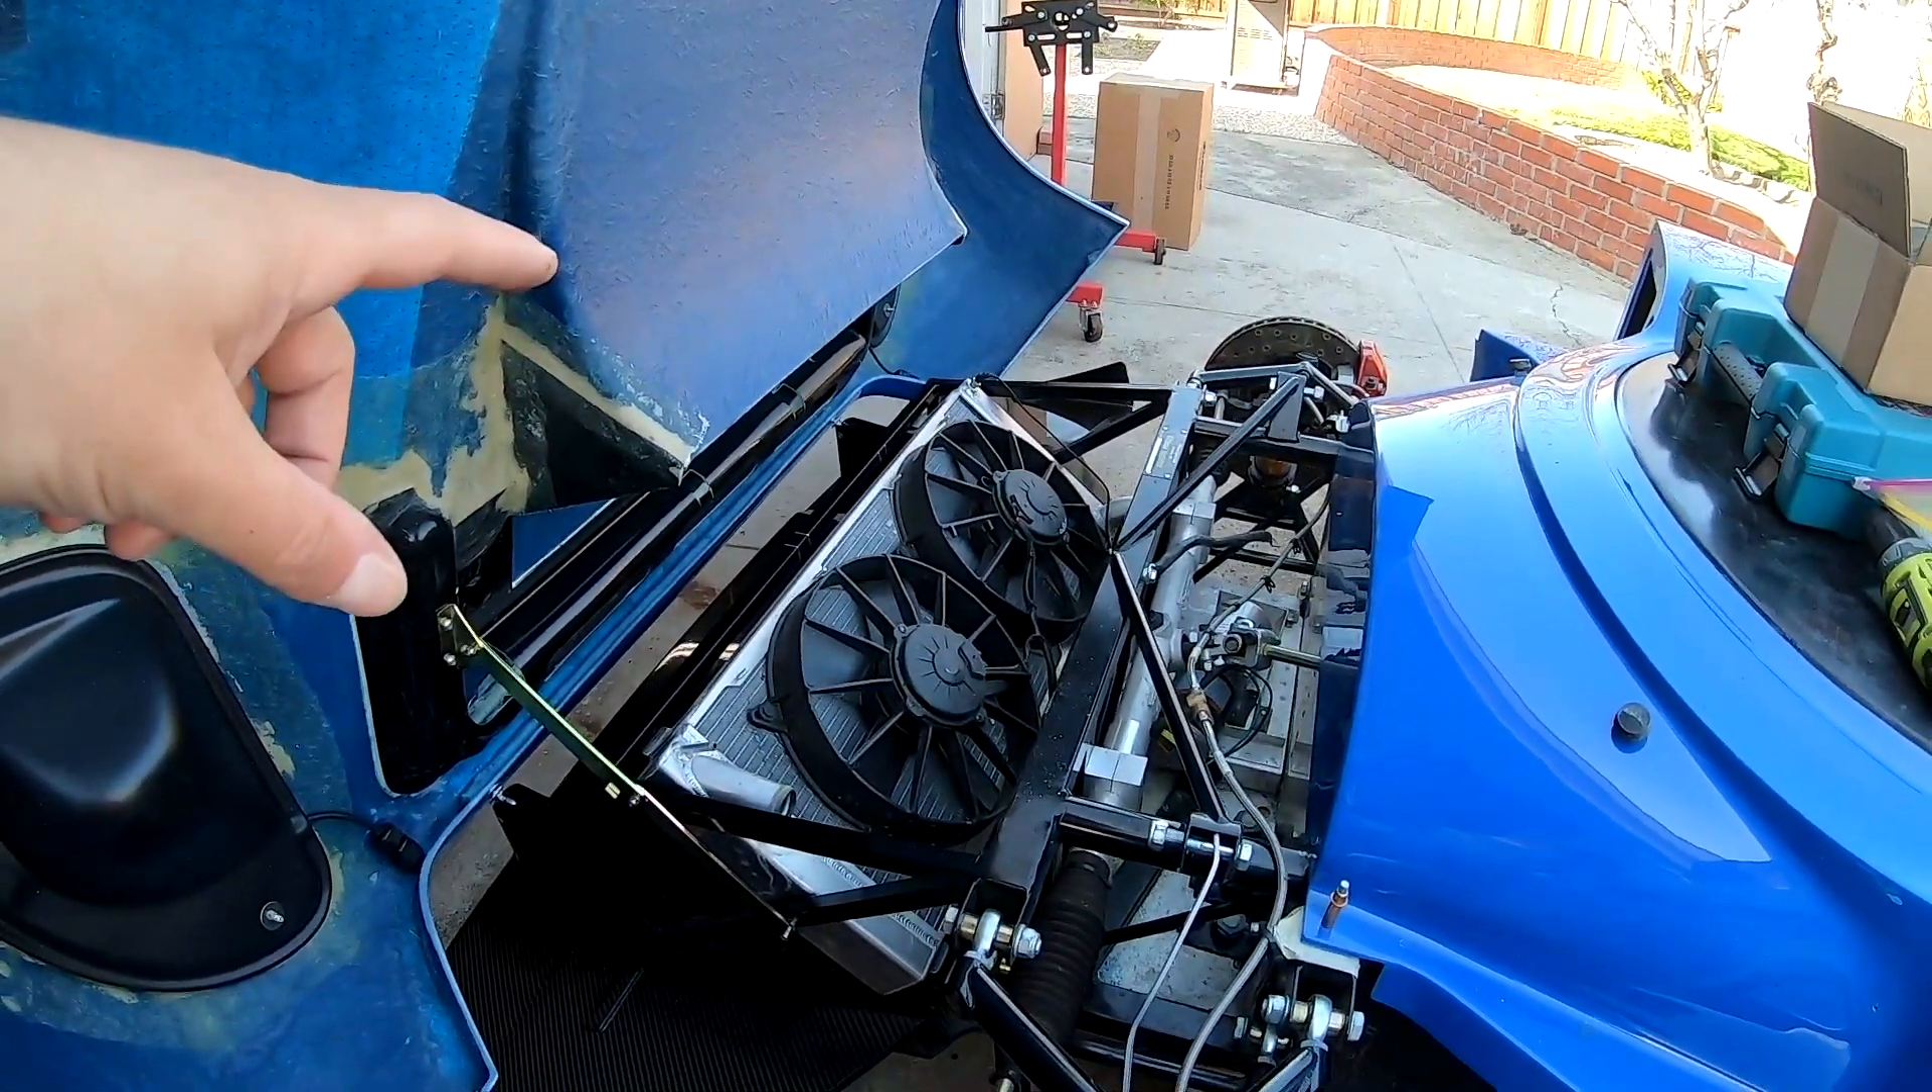All right, radiators in place. You can see, so this is the larger CNR radiator with the much larger fans.